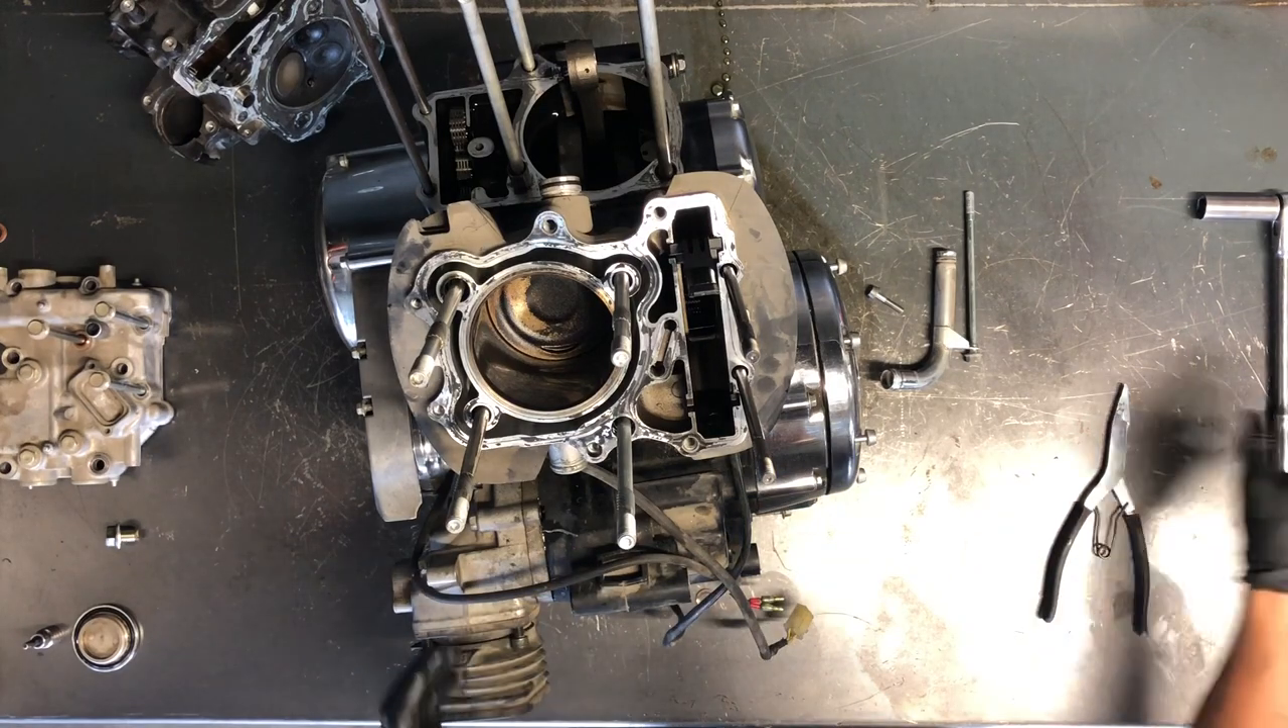All right, we've got the cylinder head off there.